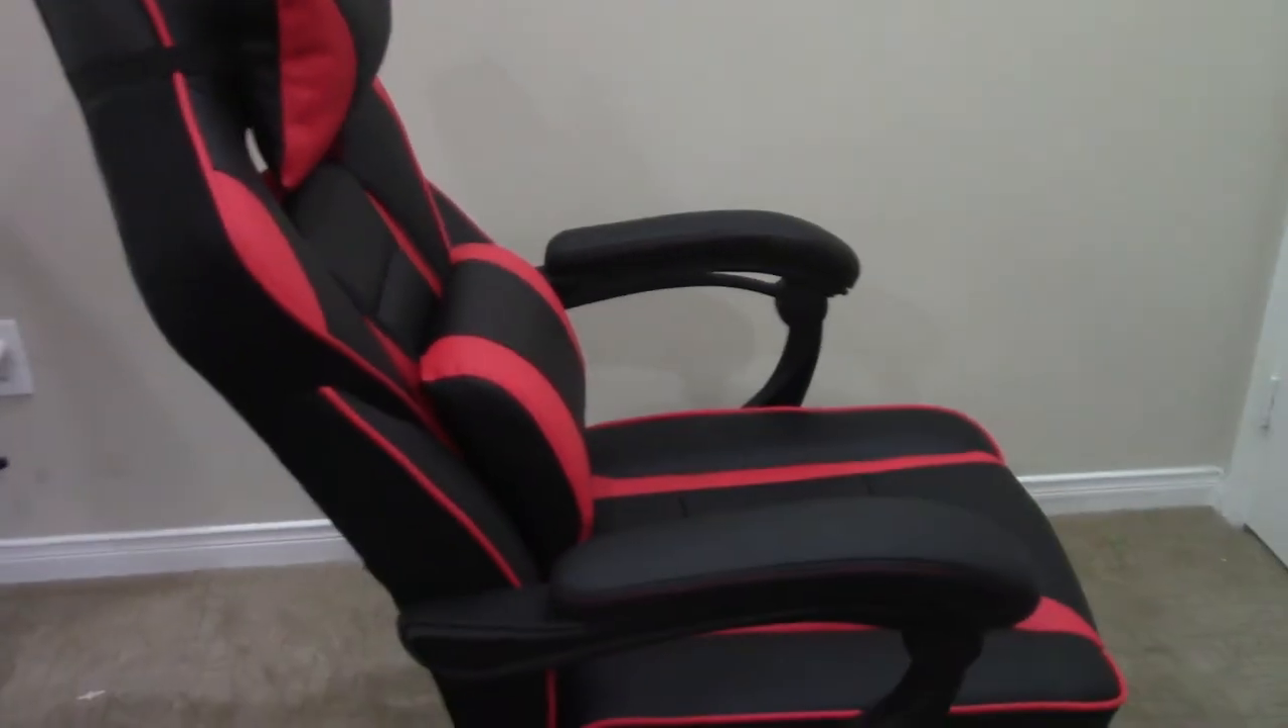So just finished up with the final touches. Got the armrest installed. The seat. The cushions.